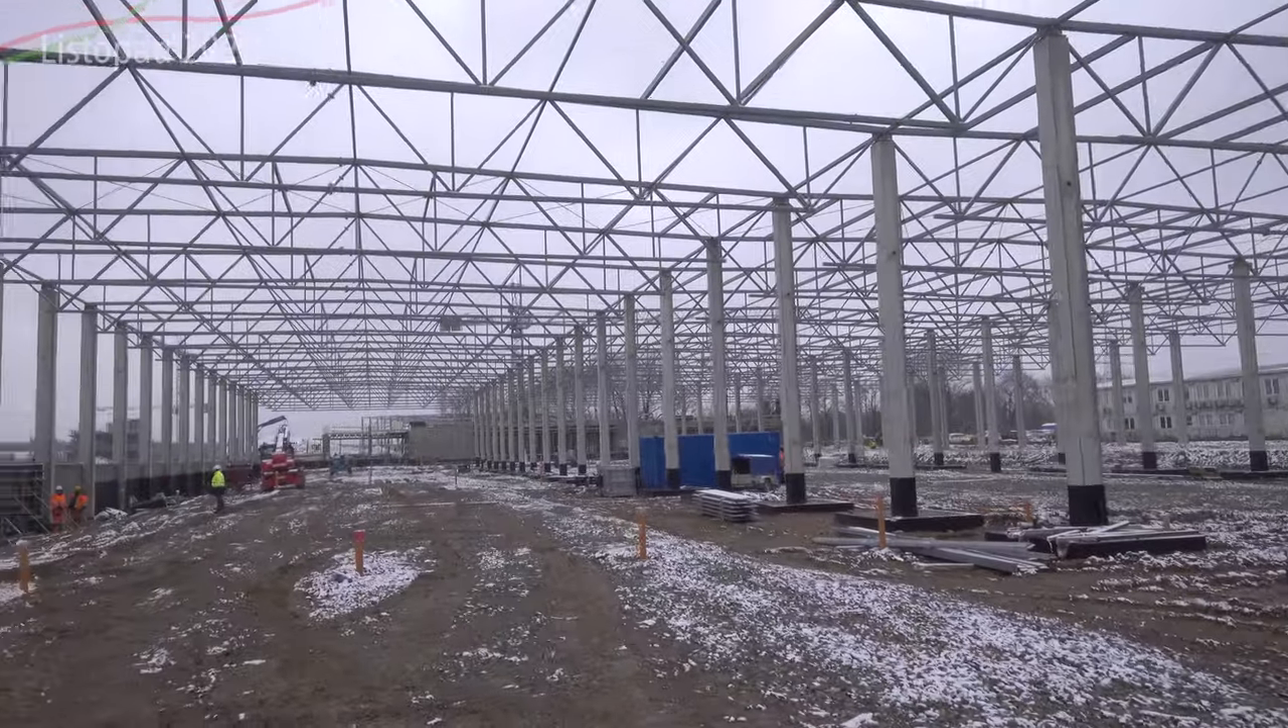Wszystkie słupy są już na miejscu. Ale nie ma zadaszenia i nie ma podłogi.